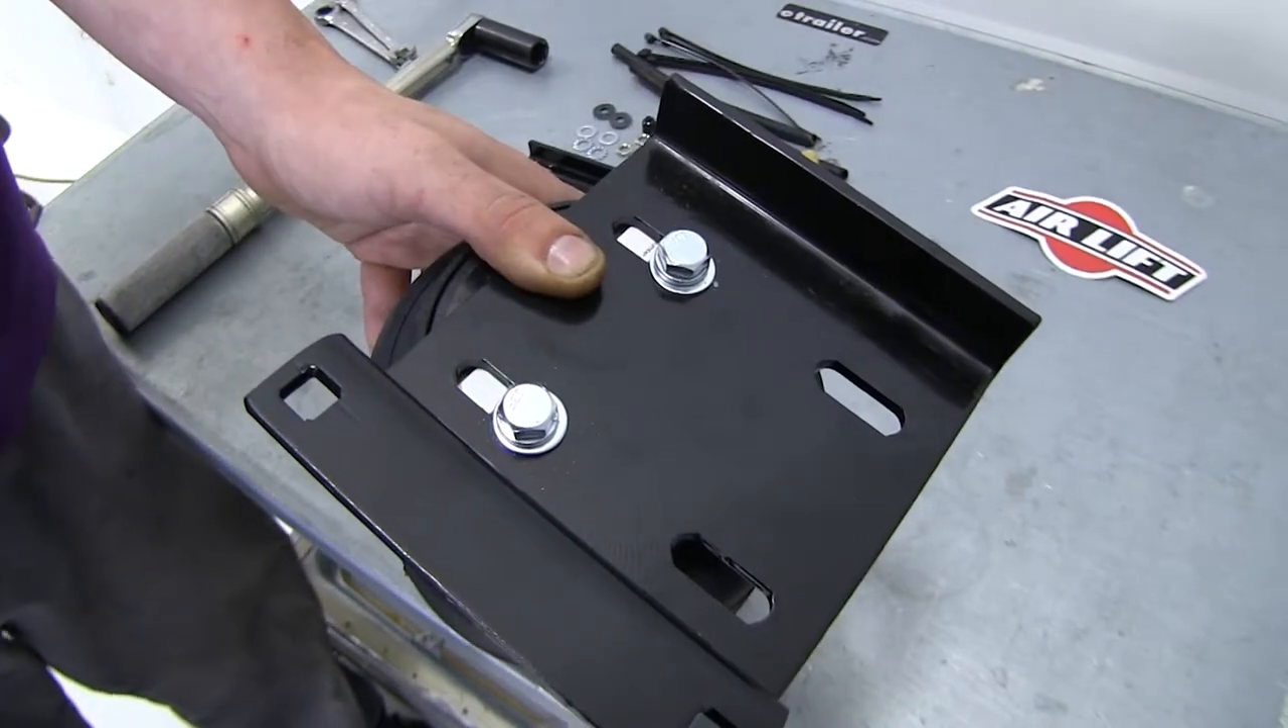So we've got our bolts all the way up against the inside of the slots.